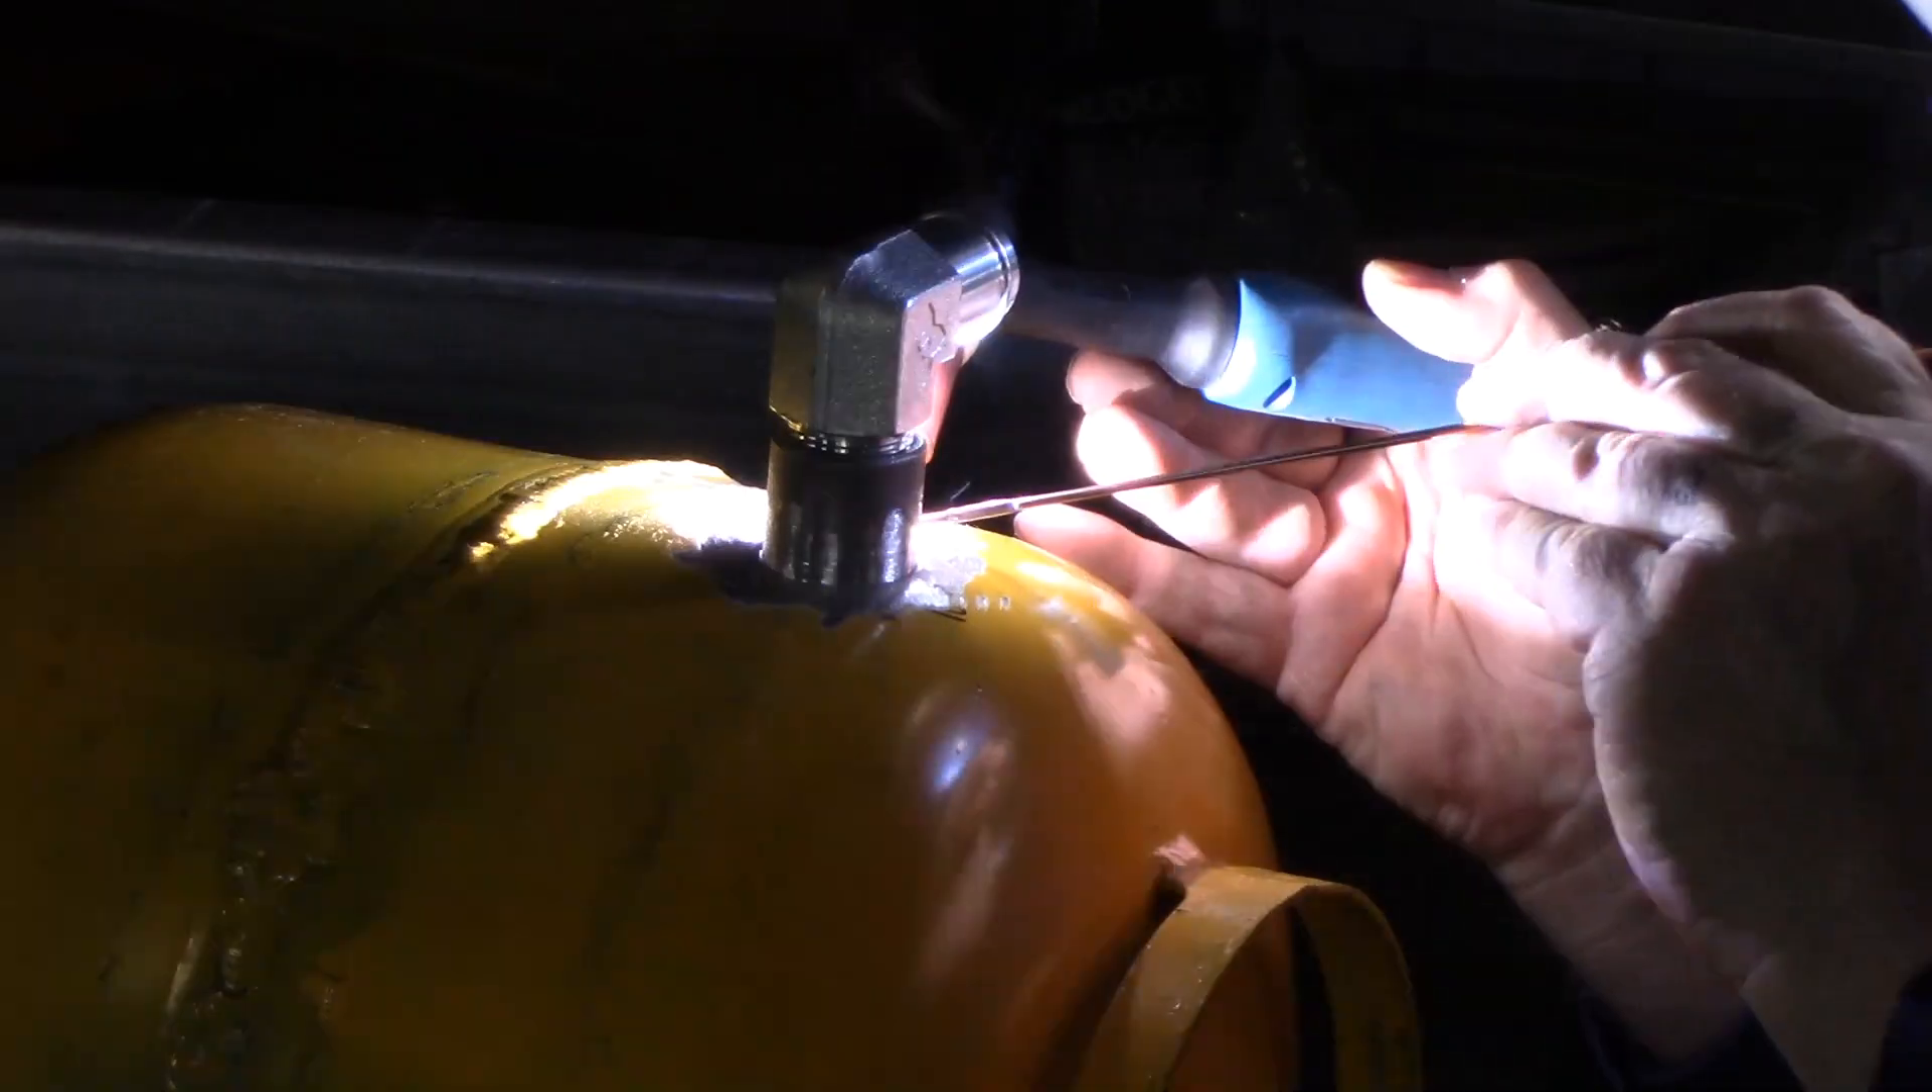I've fastened this elbow into the fitting it's just a little pipe fitting with a female thread through it and i'm going to weld that into the tank.